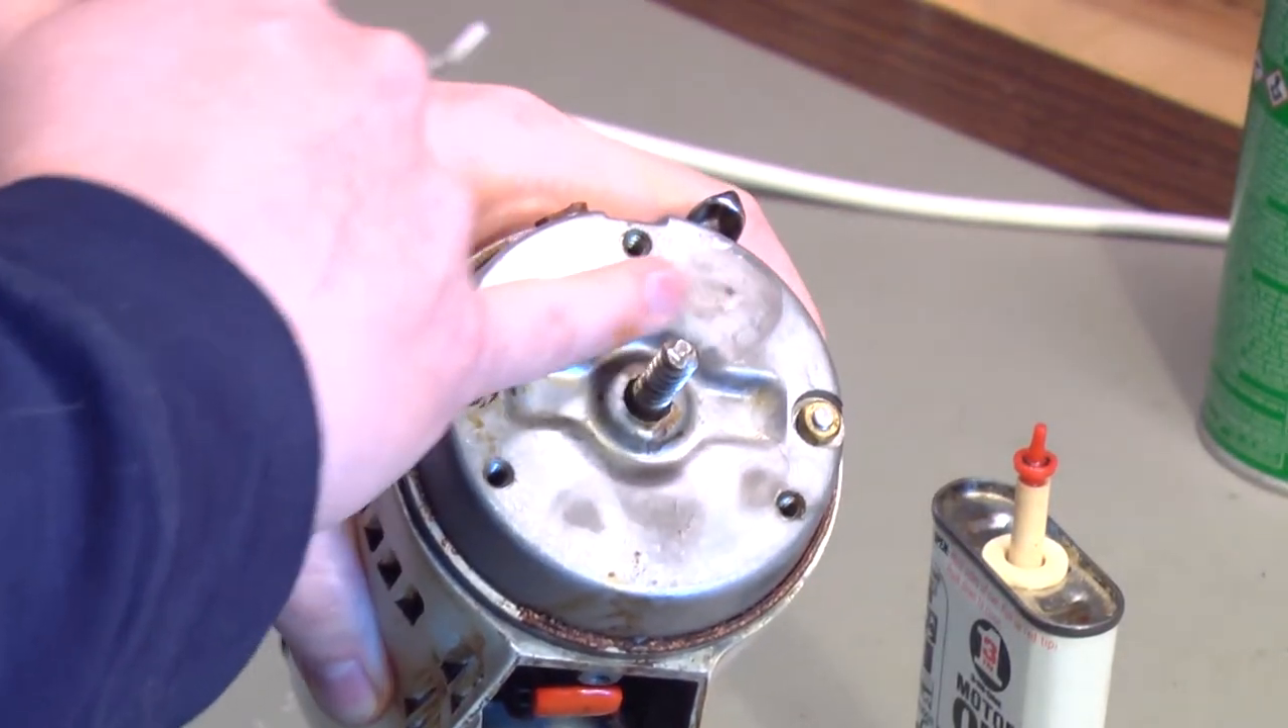The inside front cover is back on and I wiped off all the excess grease that I could.